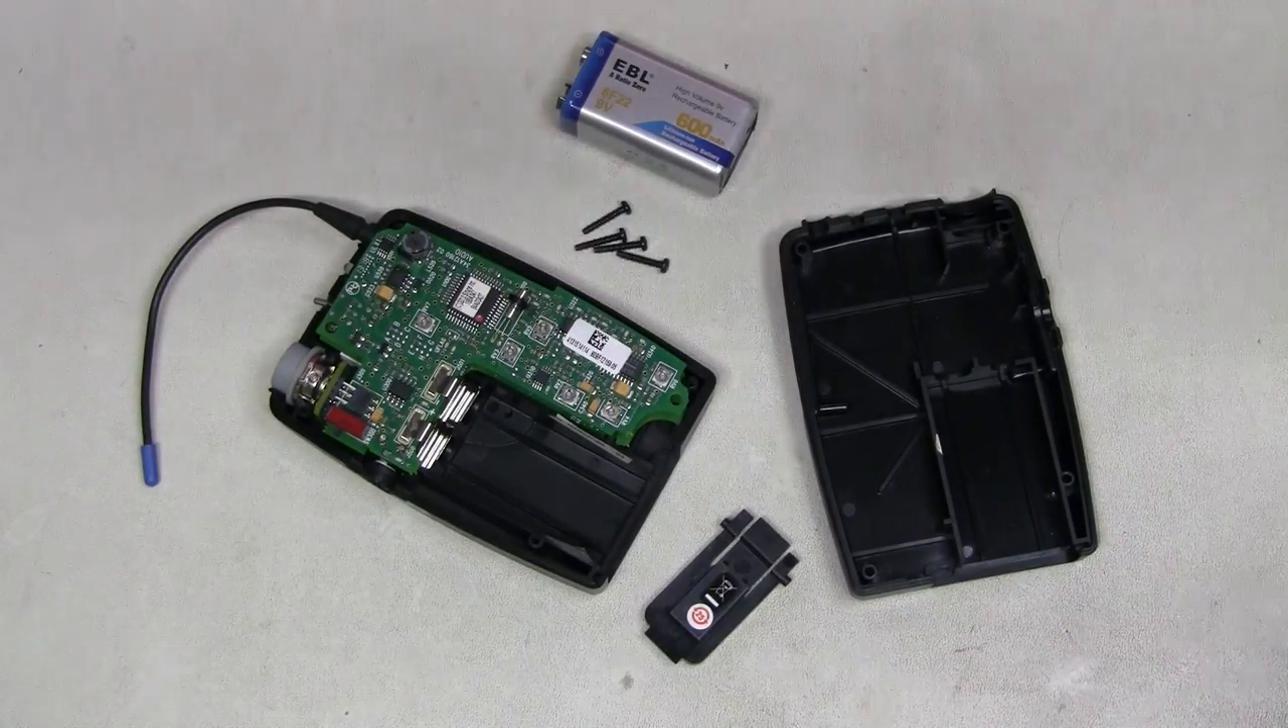Here I took the cover off the transmitter.